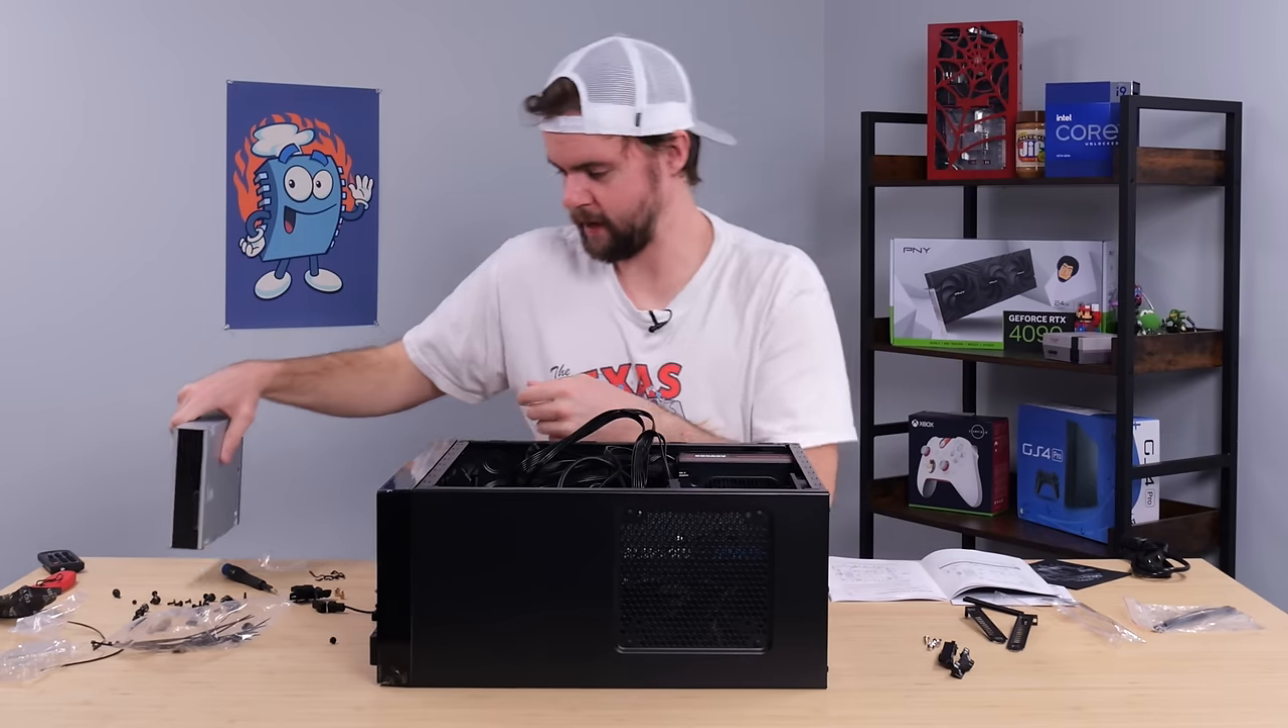All right, but anyways, we've got everything mounted in there except for one last piece, the most important piece, our Blu-ray drive, which I'm very excited about.